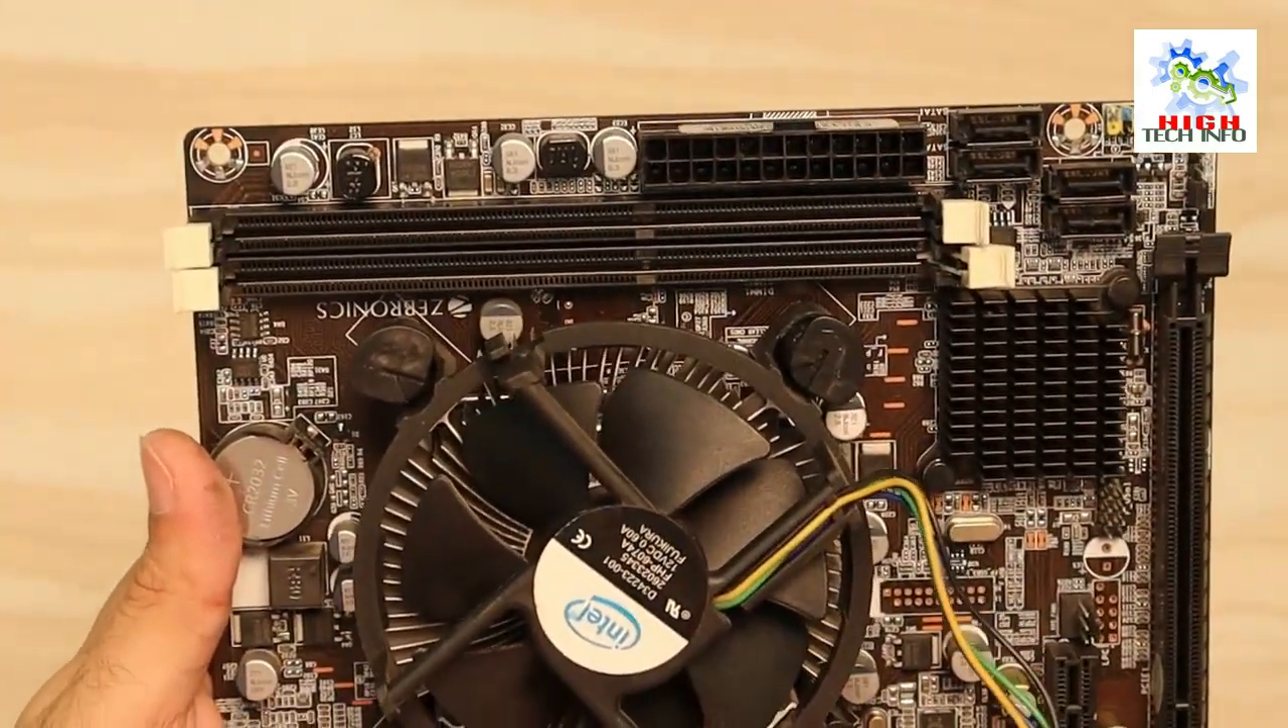तो आप देख सकते हैं हमने CPU cooling fan को भी motherboard में लगा लिया है।